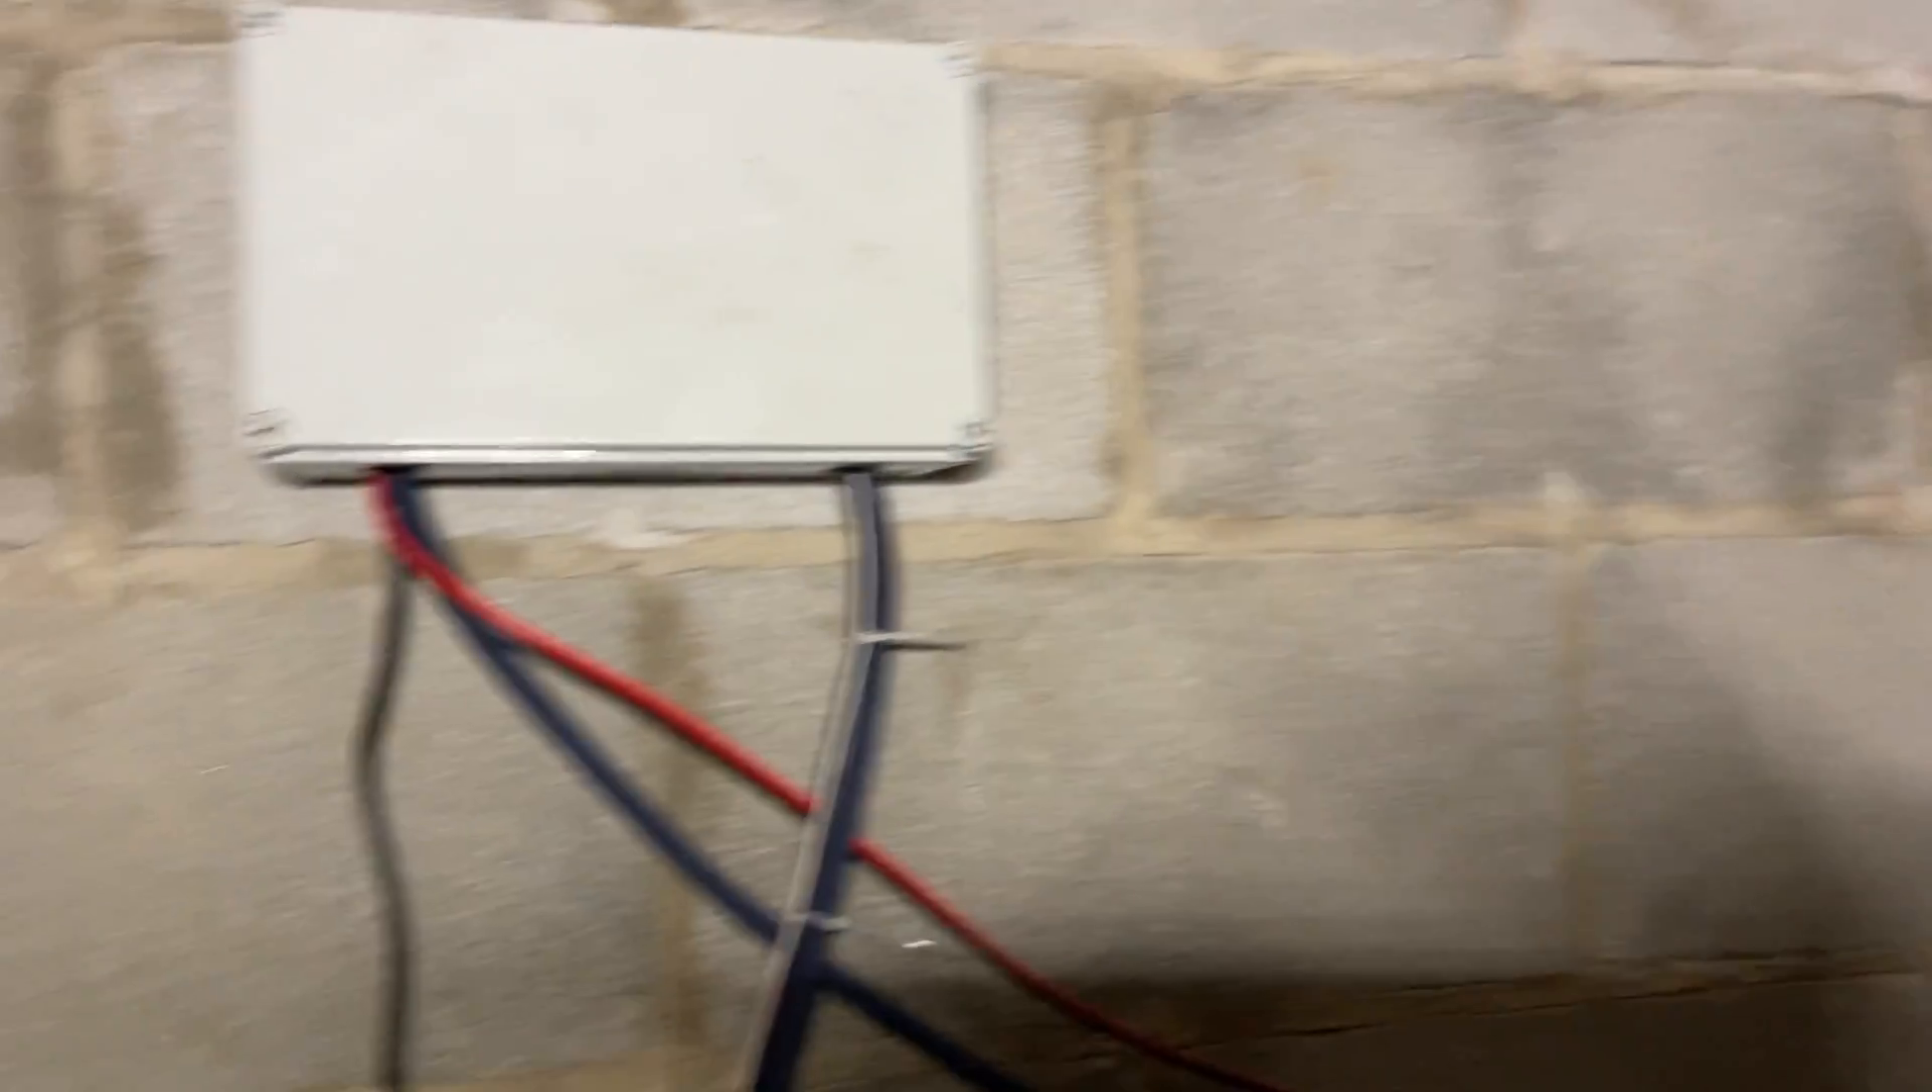Still got to get all these wires tidied up. They're just kind of drooping down.